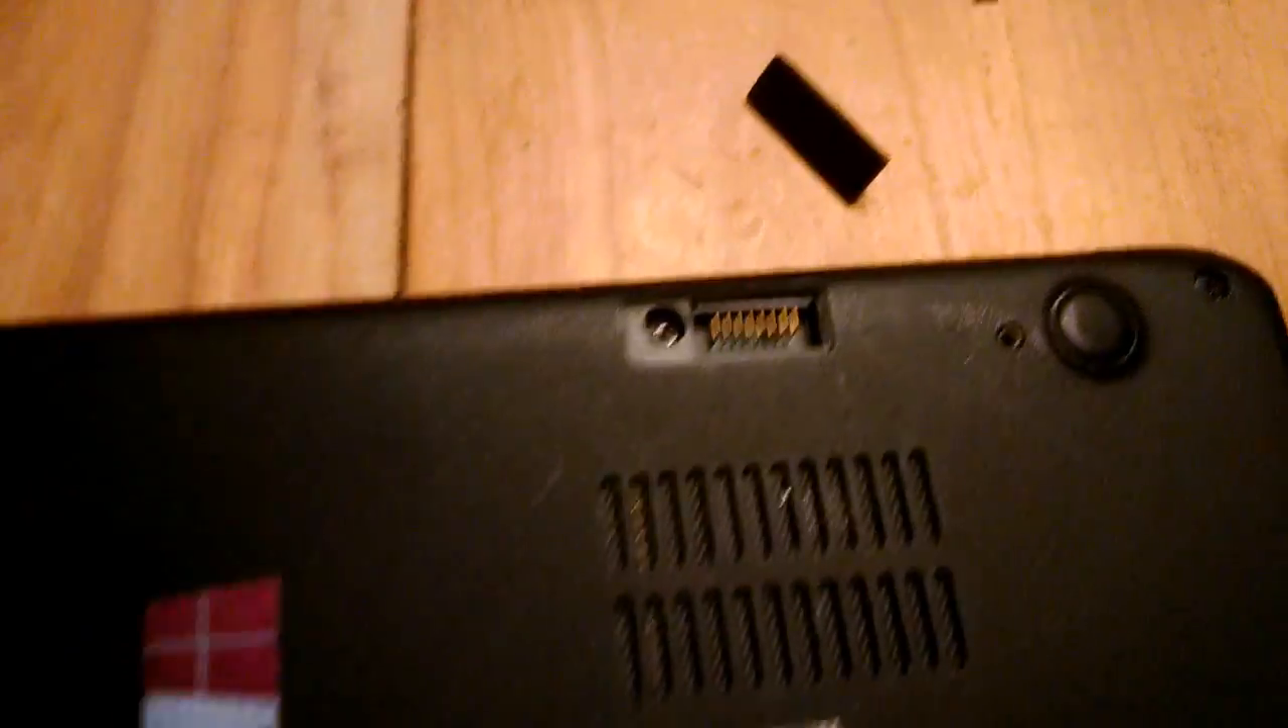So I had to take the rubber thing off and that exposed a screw there as well.